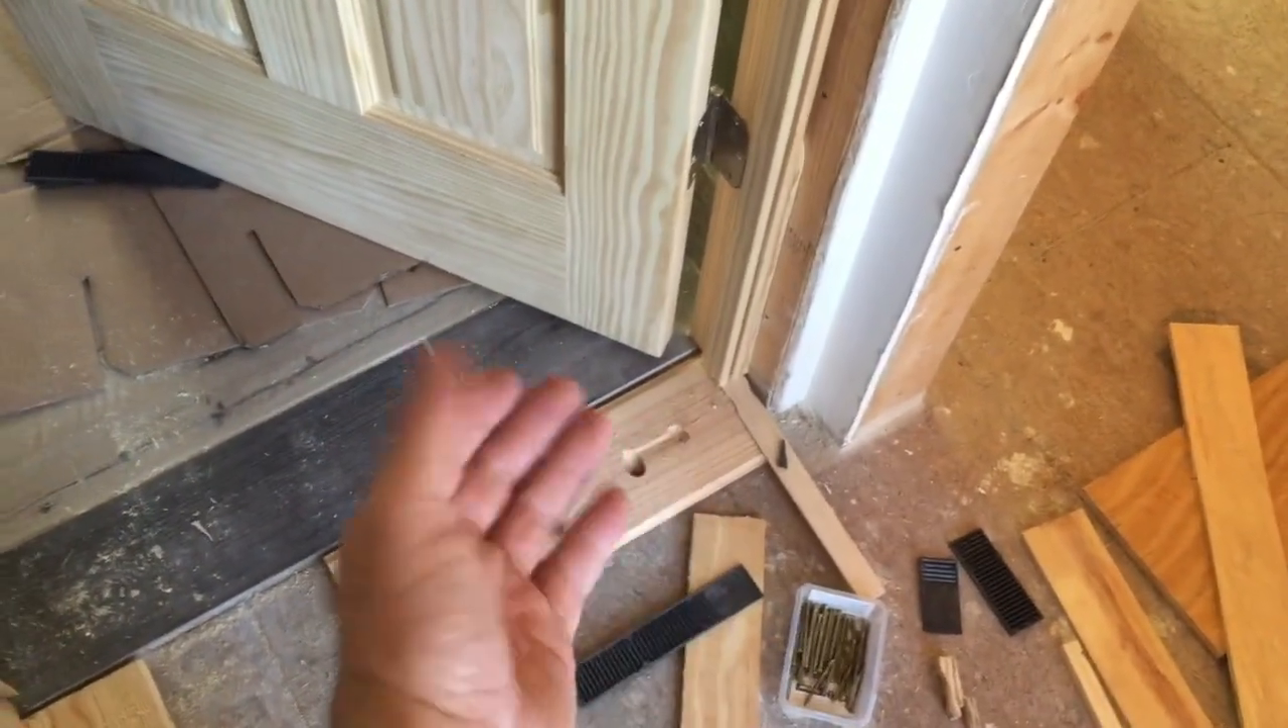Okay, so I've got the door in the opening for the bathroom actually.